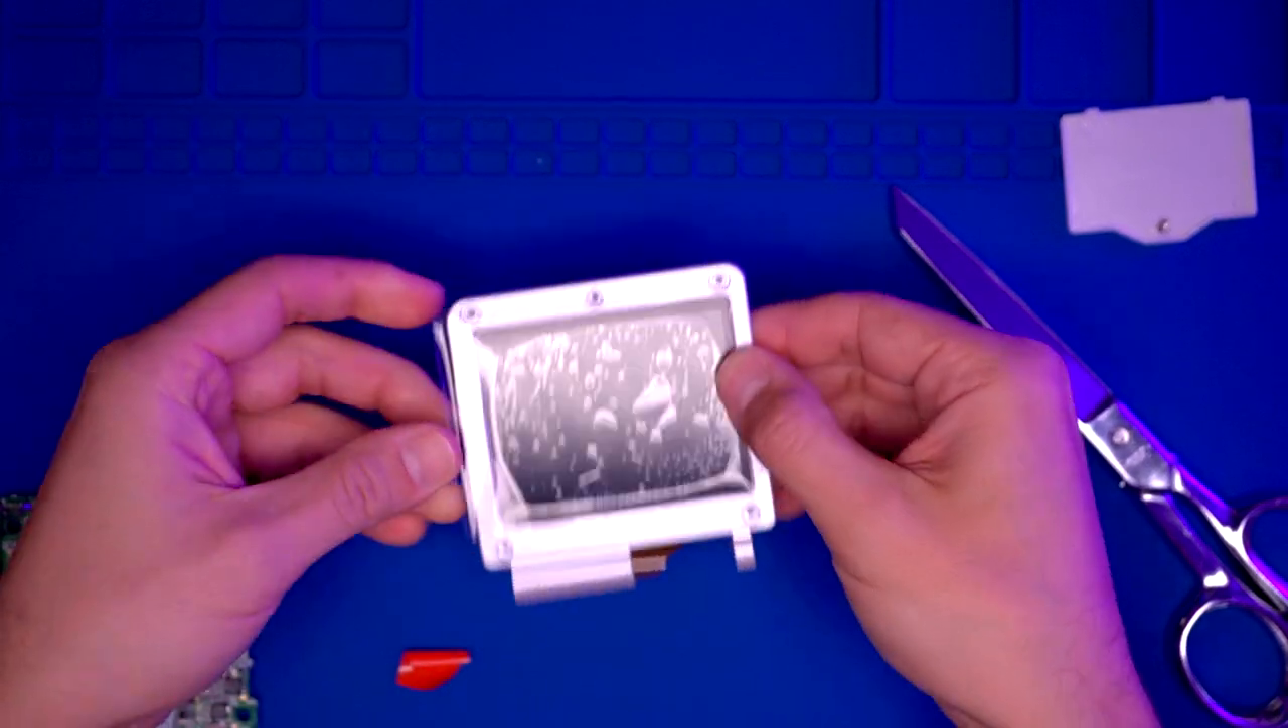All right, and we have an almost fully assembled top half of the Game Boy Advance SP.